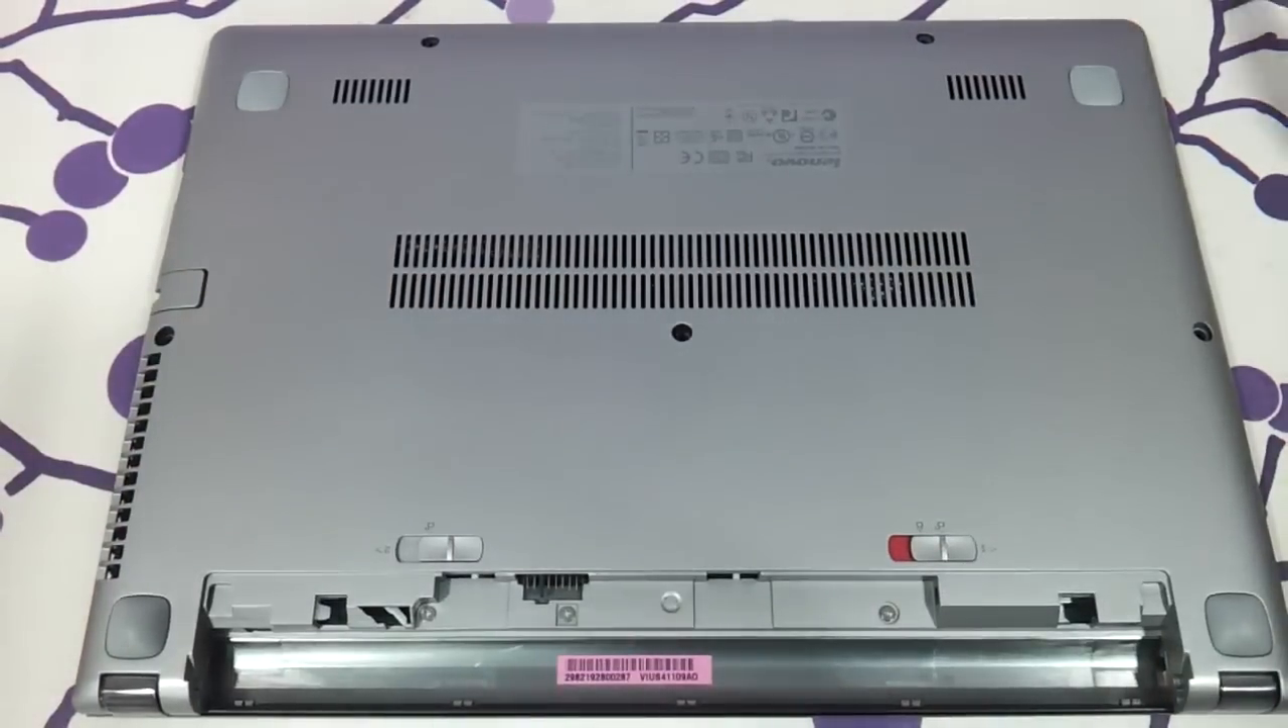Alright, so the battery has come out now.